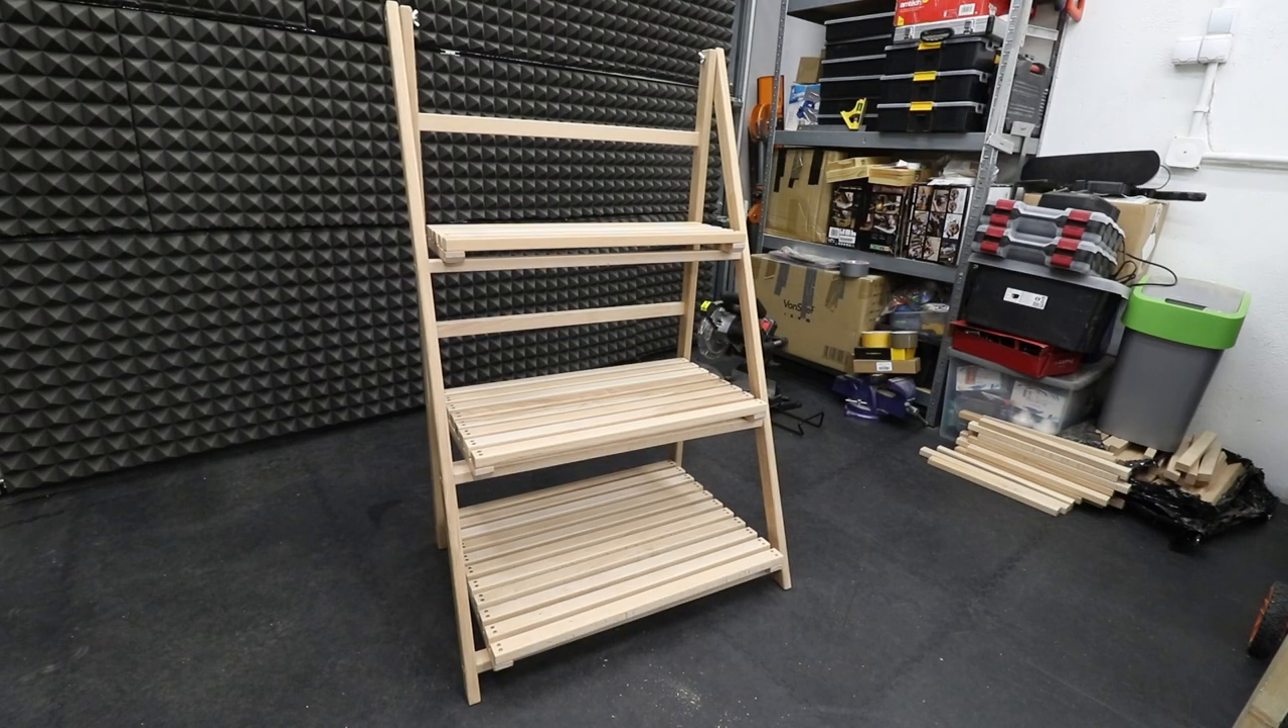And that's how it looks like with all the shelves installed.